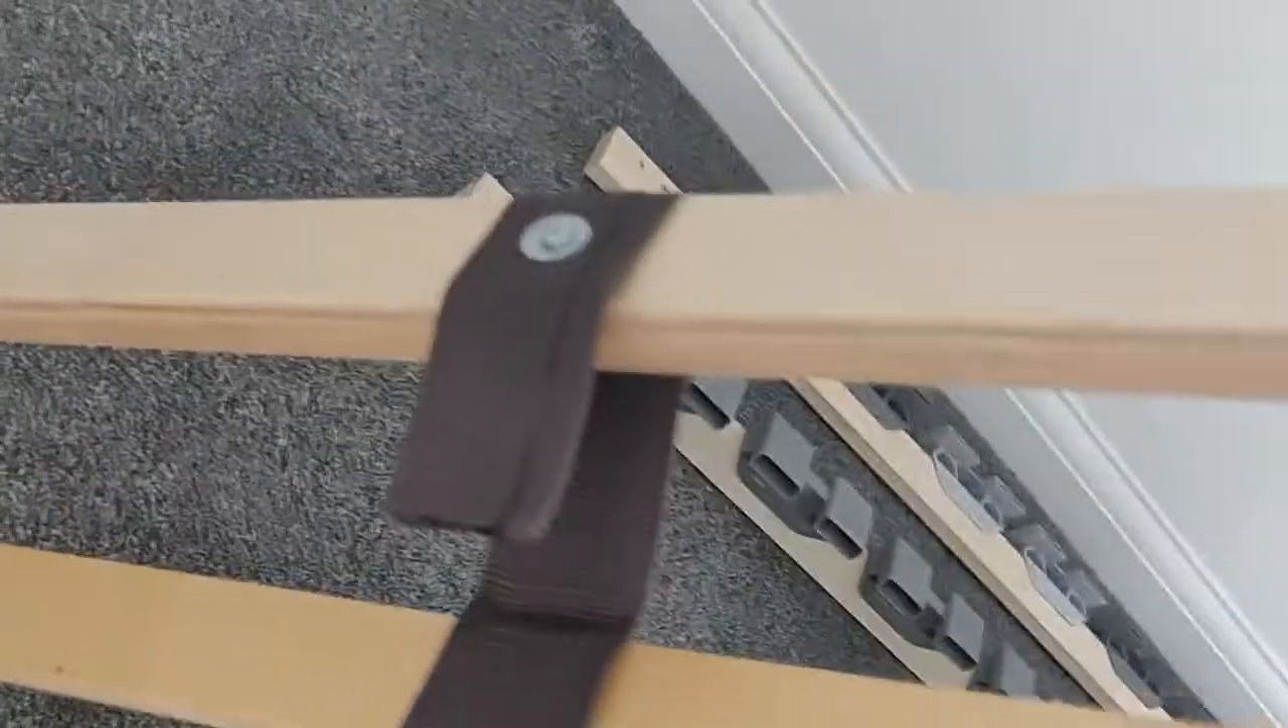The final bit completed the ribbon has been screwed down and the slats are complete.